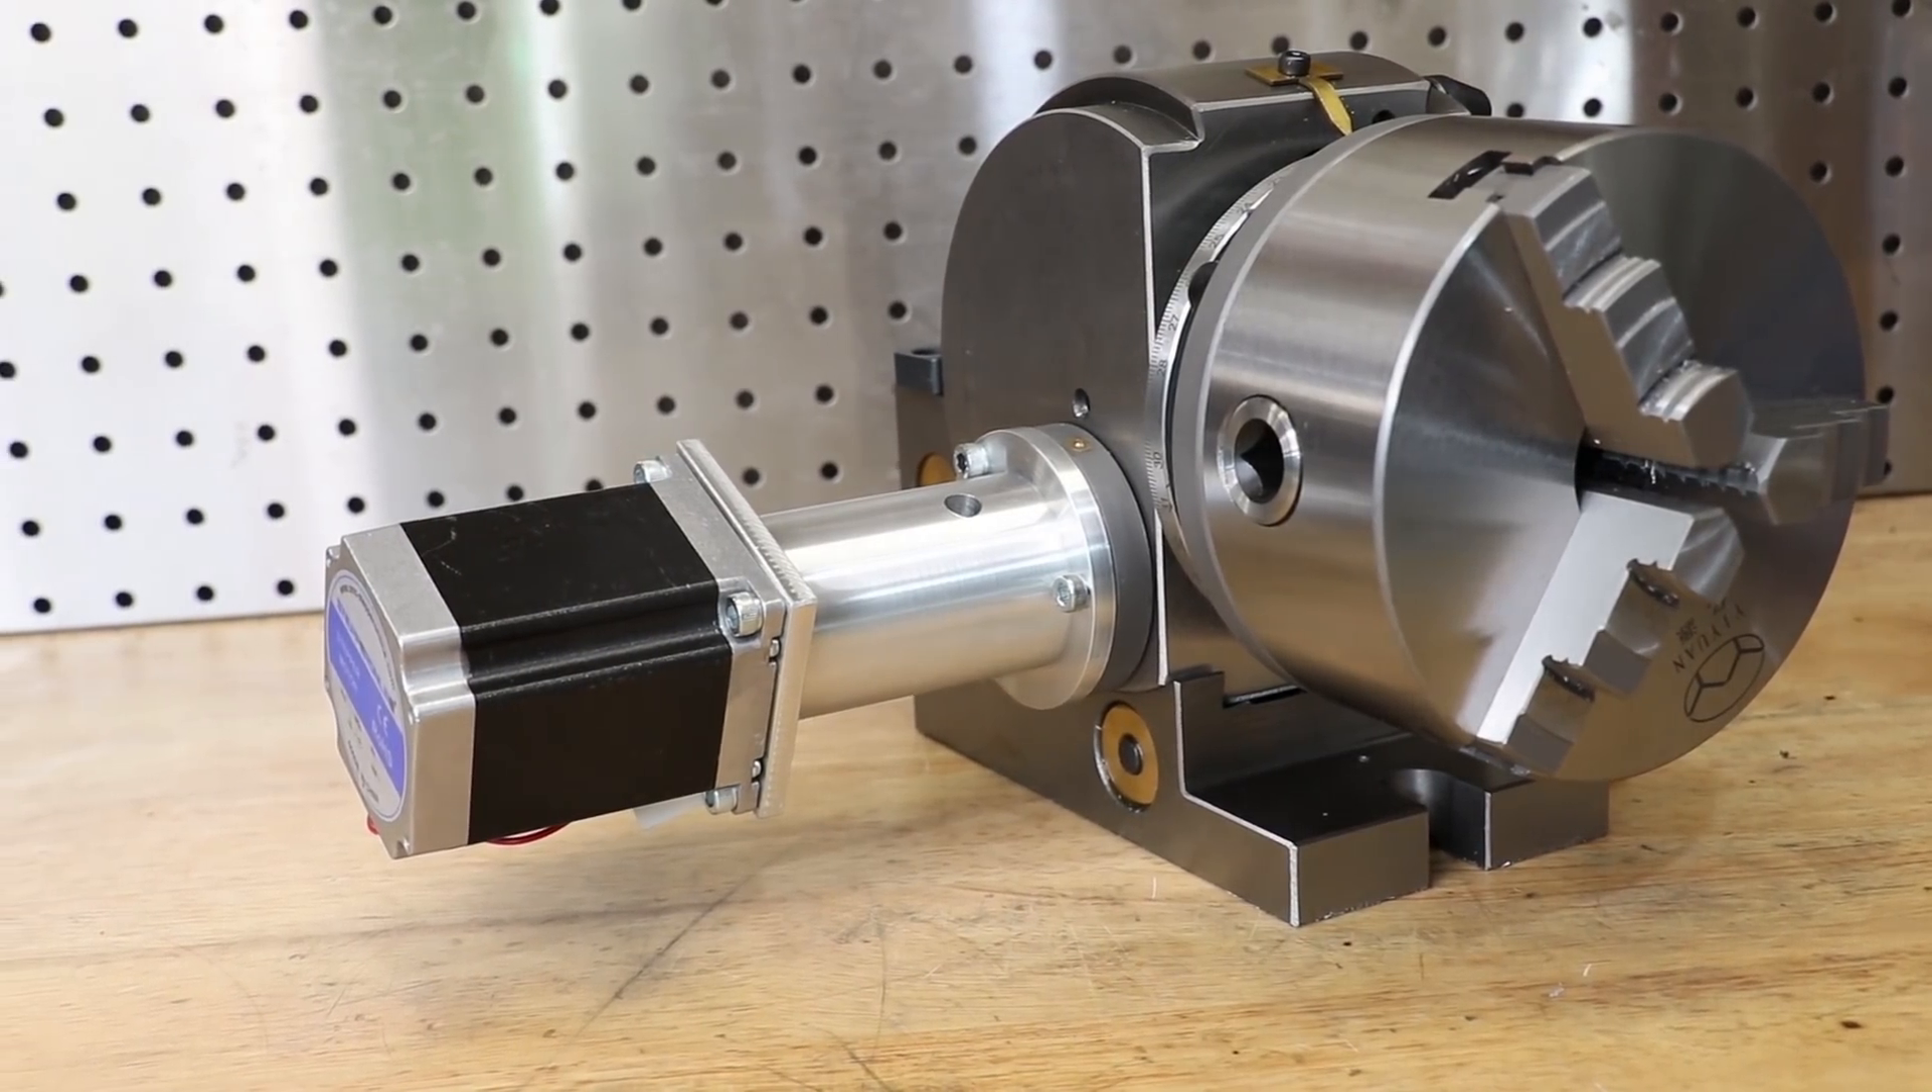And that's the stepper motor on, and the build portion is done.